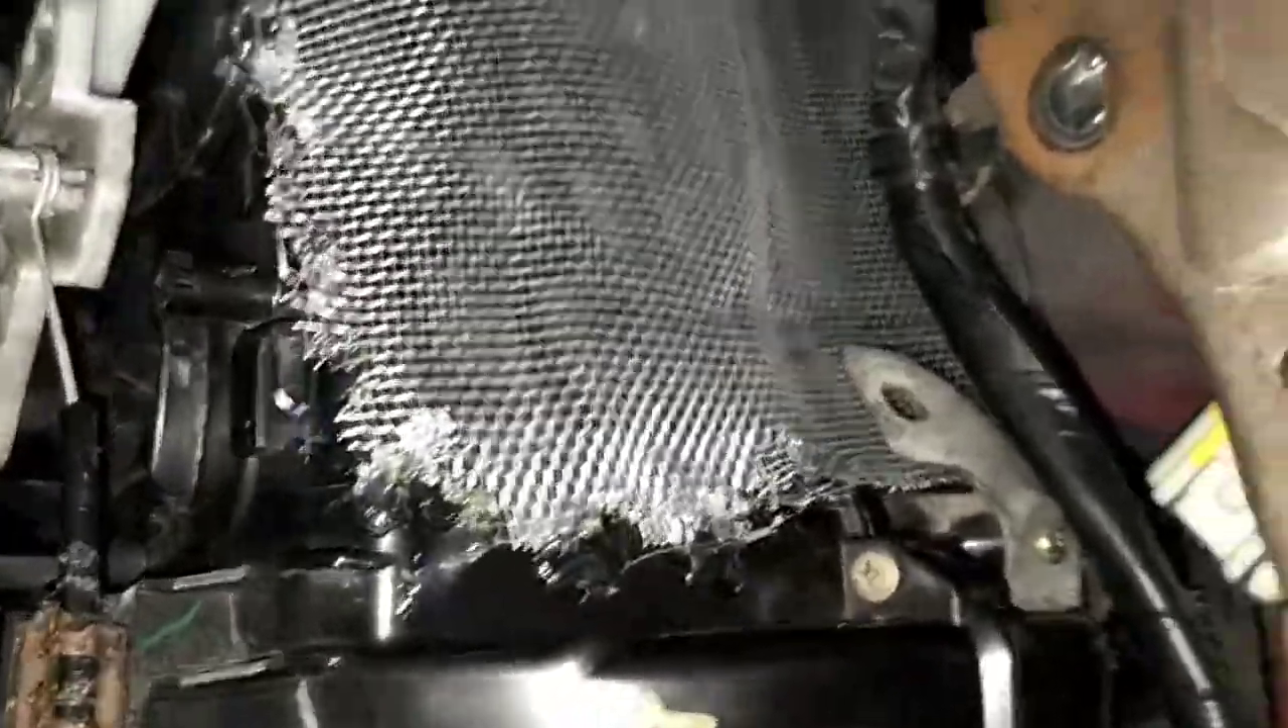Nalagay ko na yung Net Ayan so Ganyan lang Dinikit ko lang ng Stick glue.